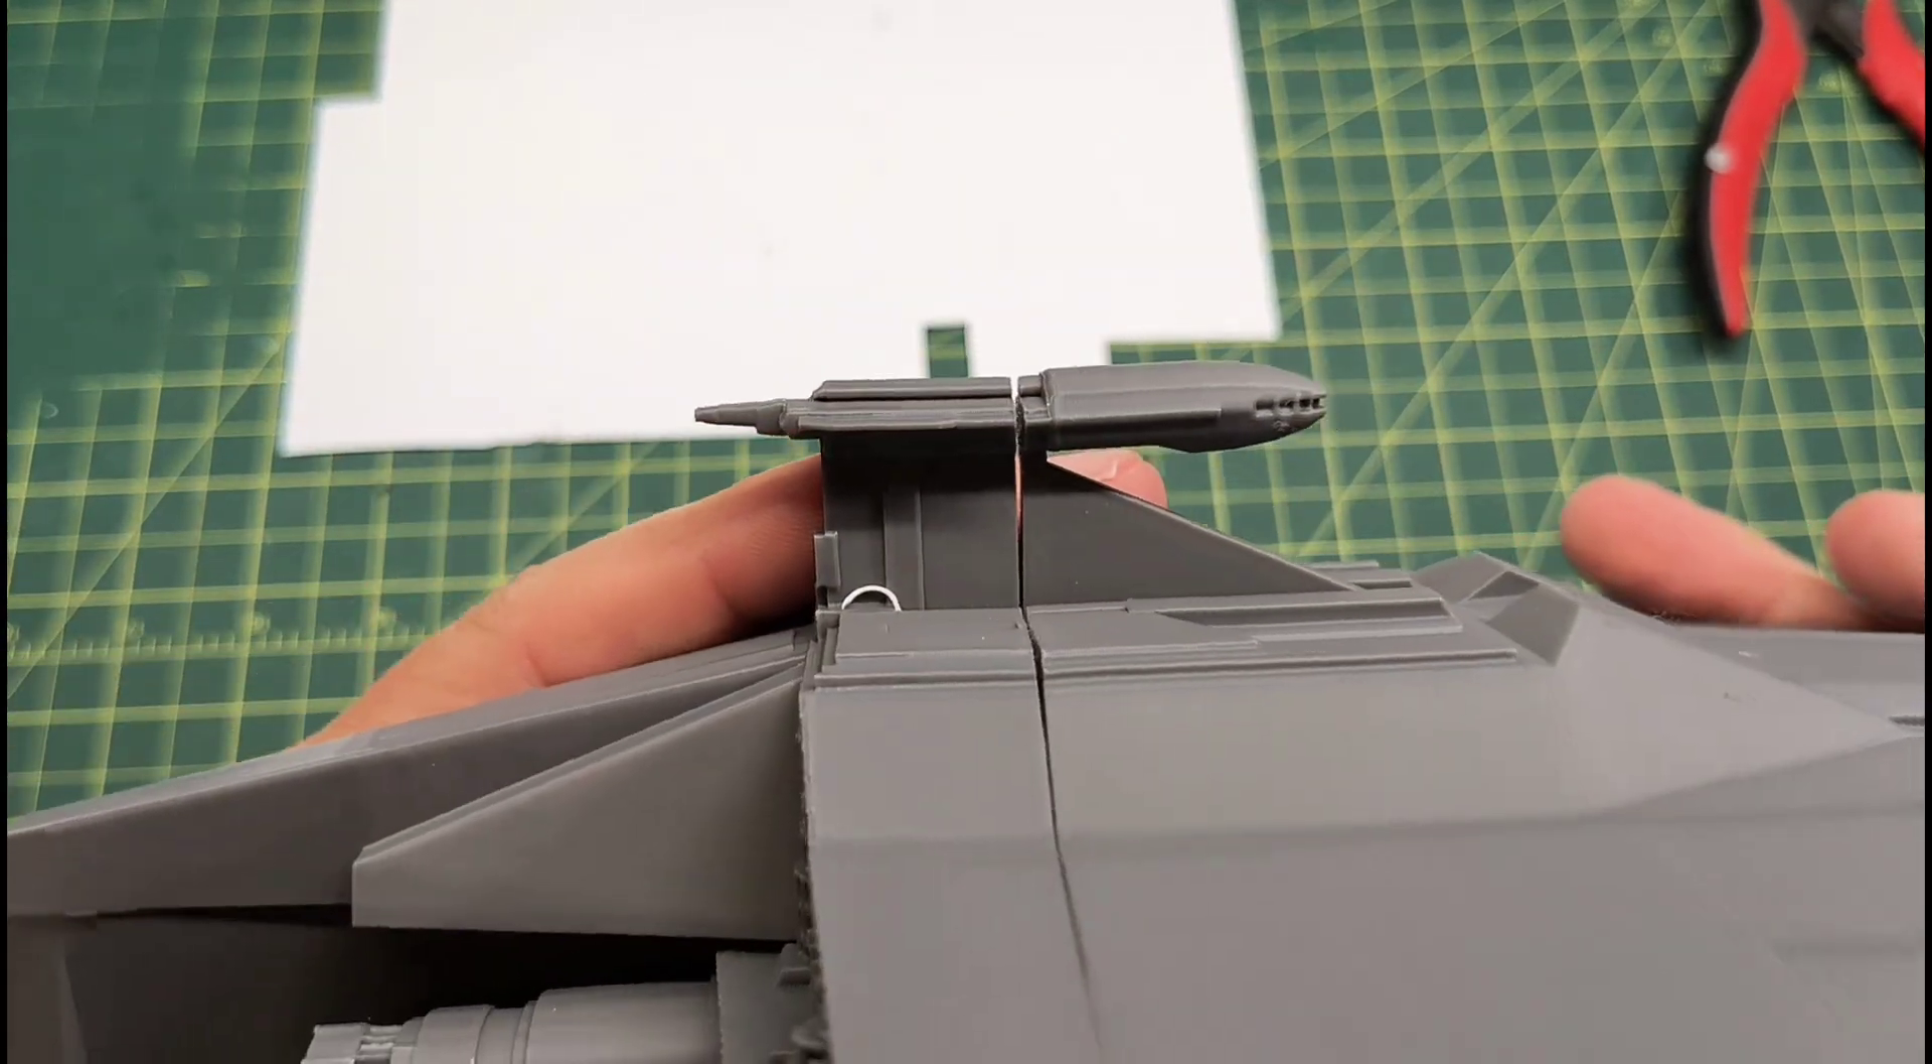And I do have a bit of a gap on the bridge section right there.